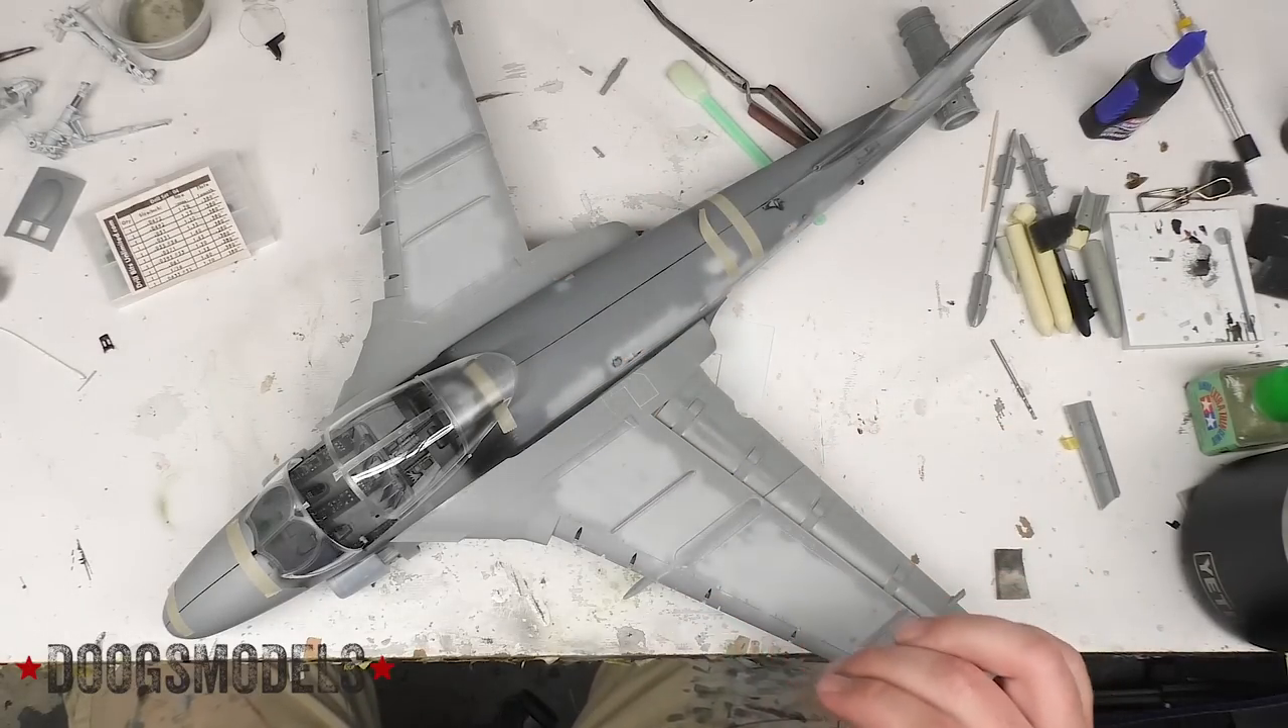Okay, so the wings have been installed and everything is looking good there.